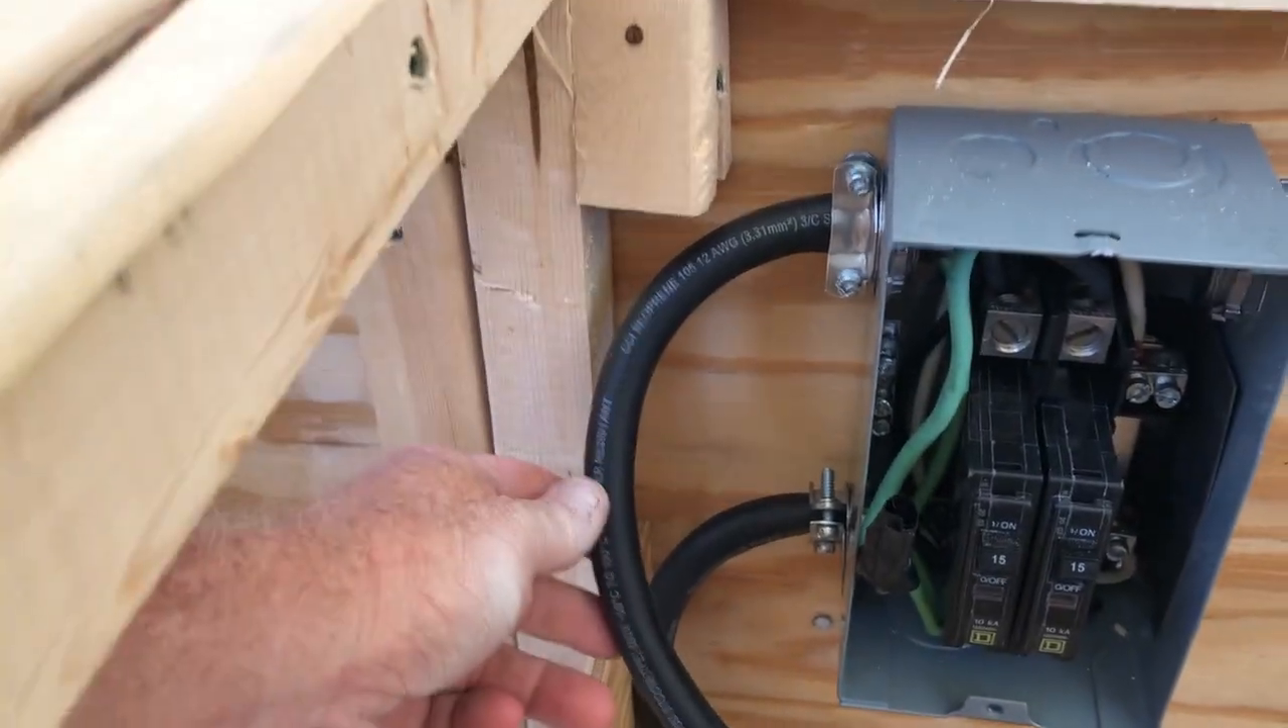And, um, I put two 15 amp breakers in, um, even though I did use 12 gauge for my plugs.